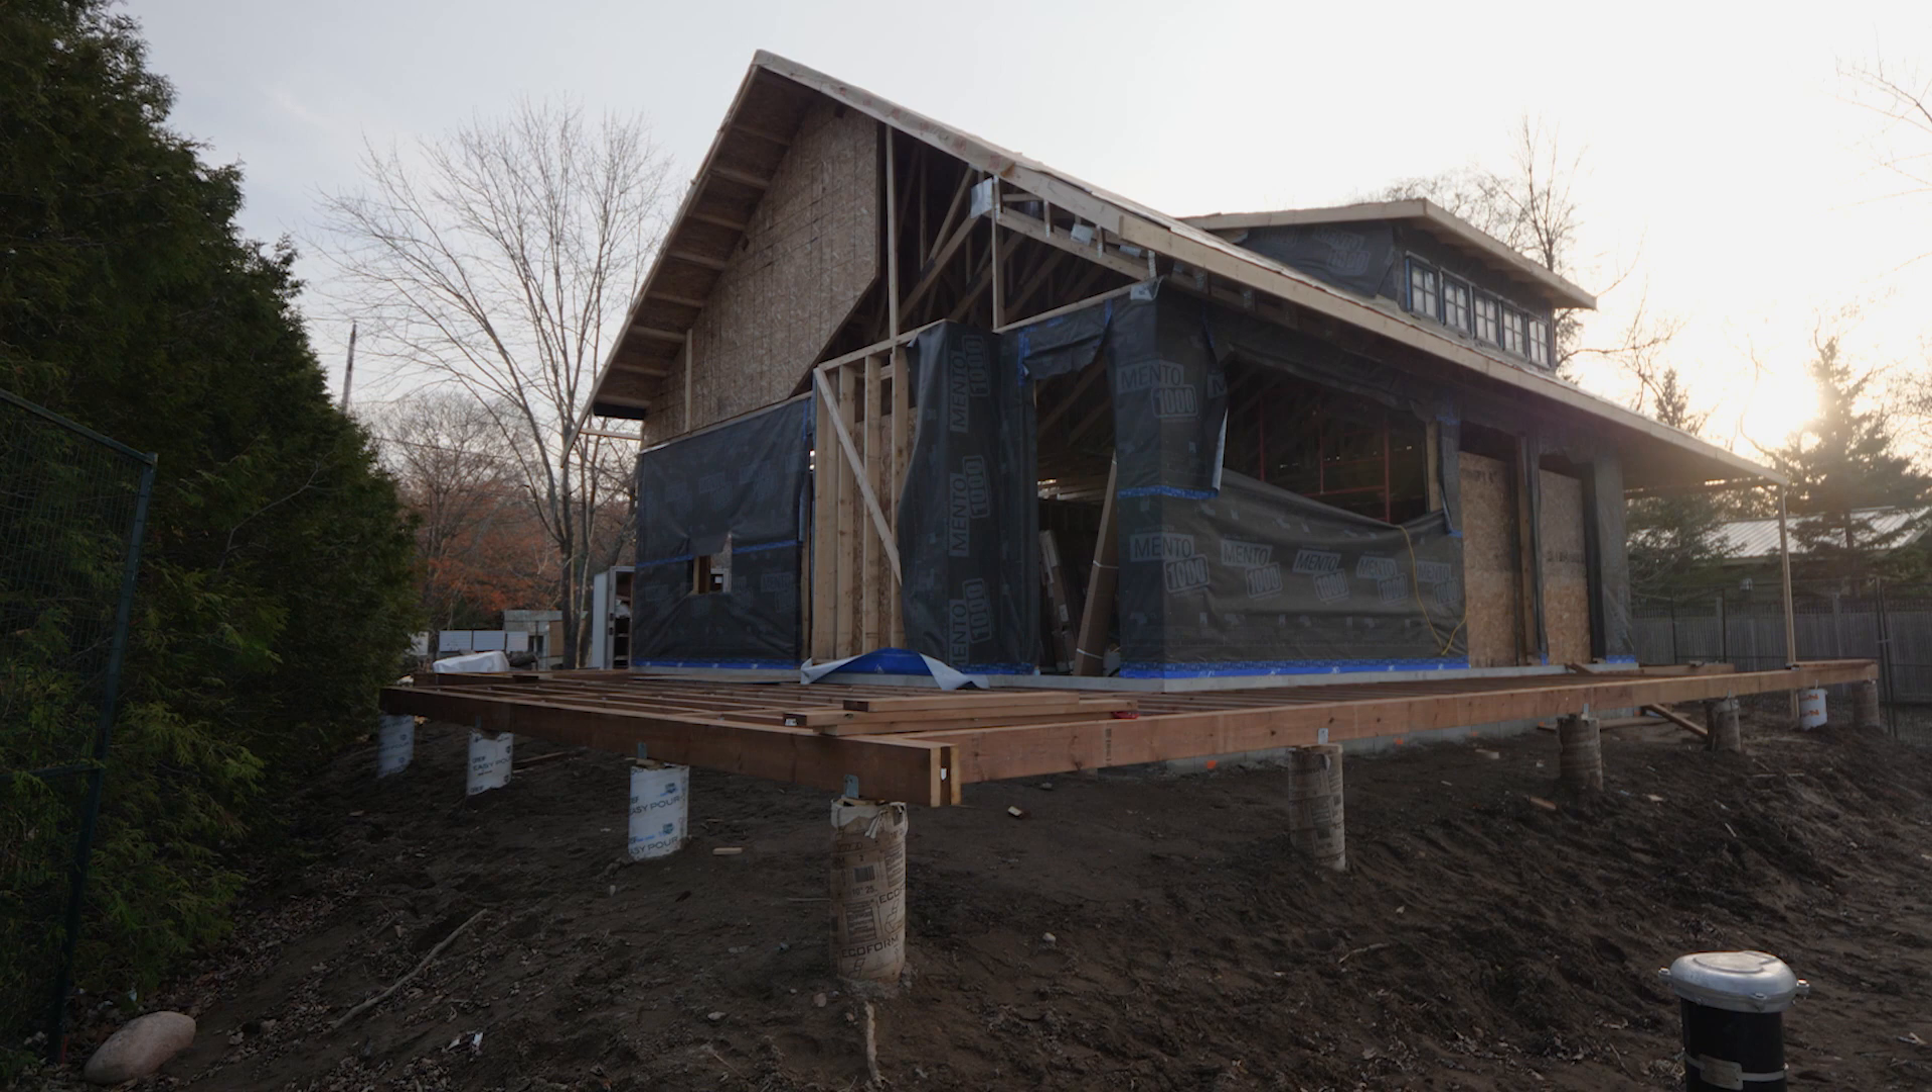Right now we have the frame. The framing of the deck is already installed.